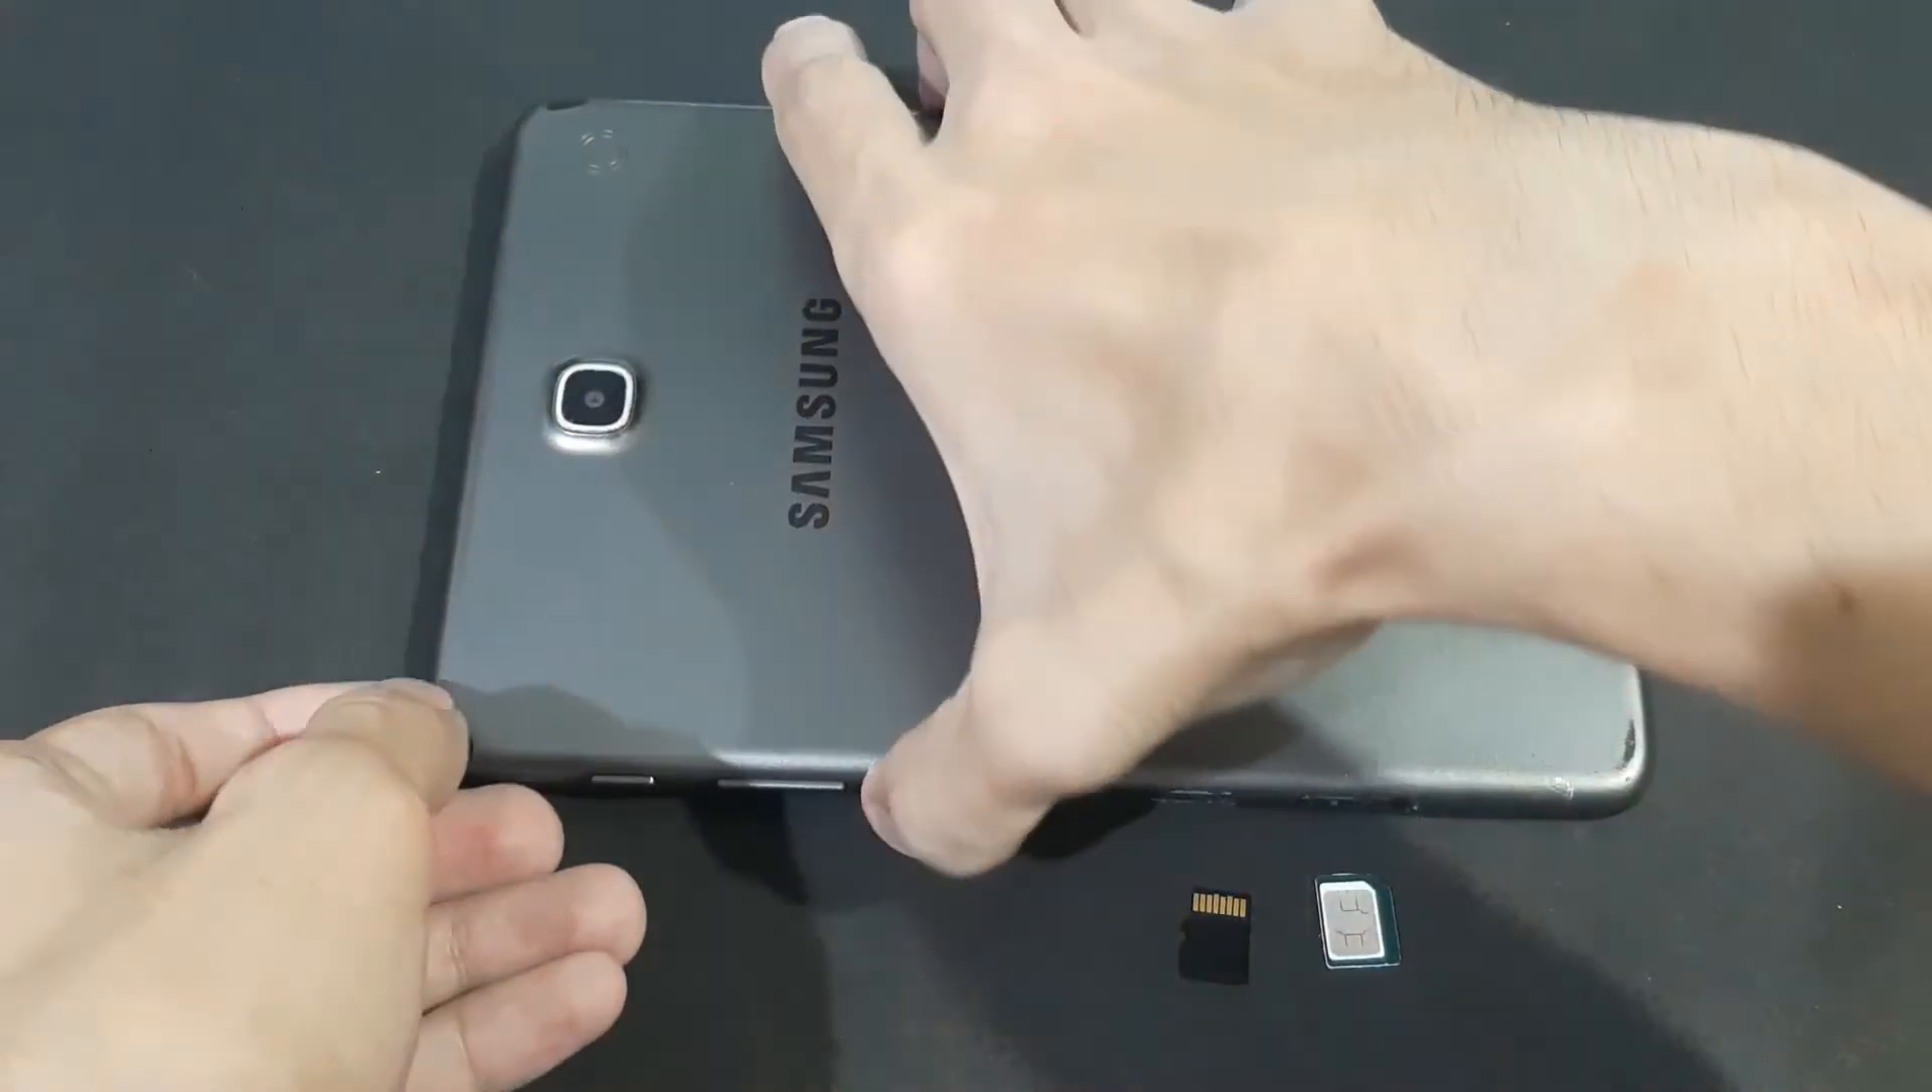I removed the SIM card and the memory card.